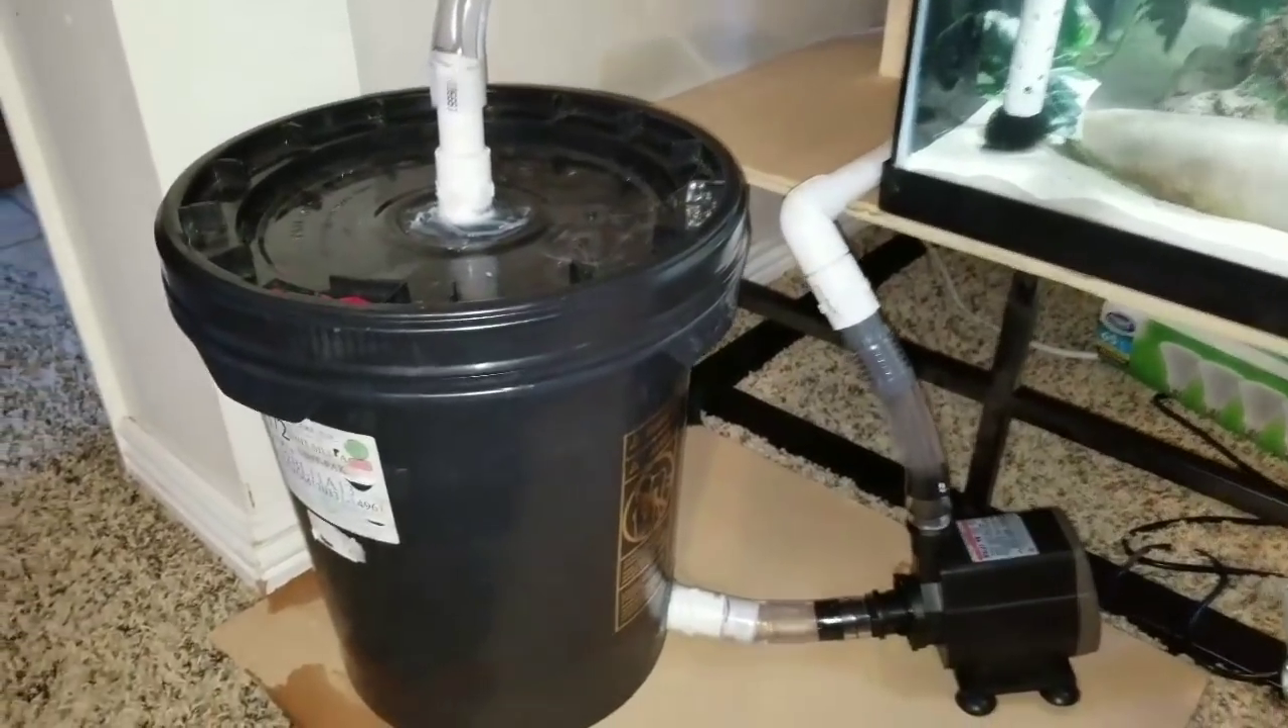Ahí quedó ya El filtro Instalado.